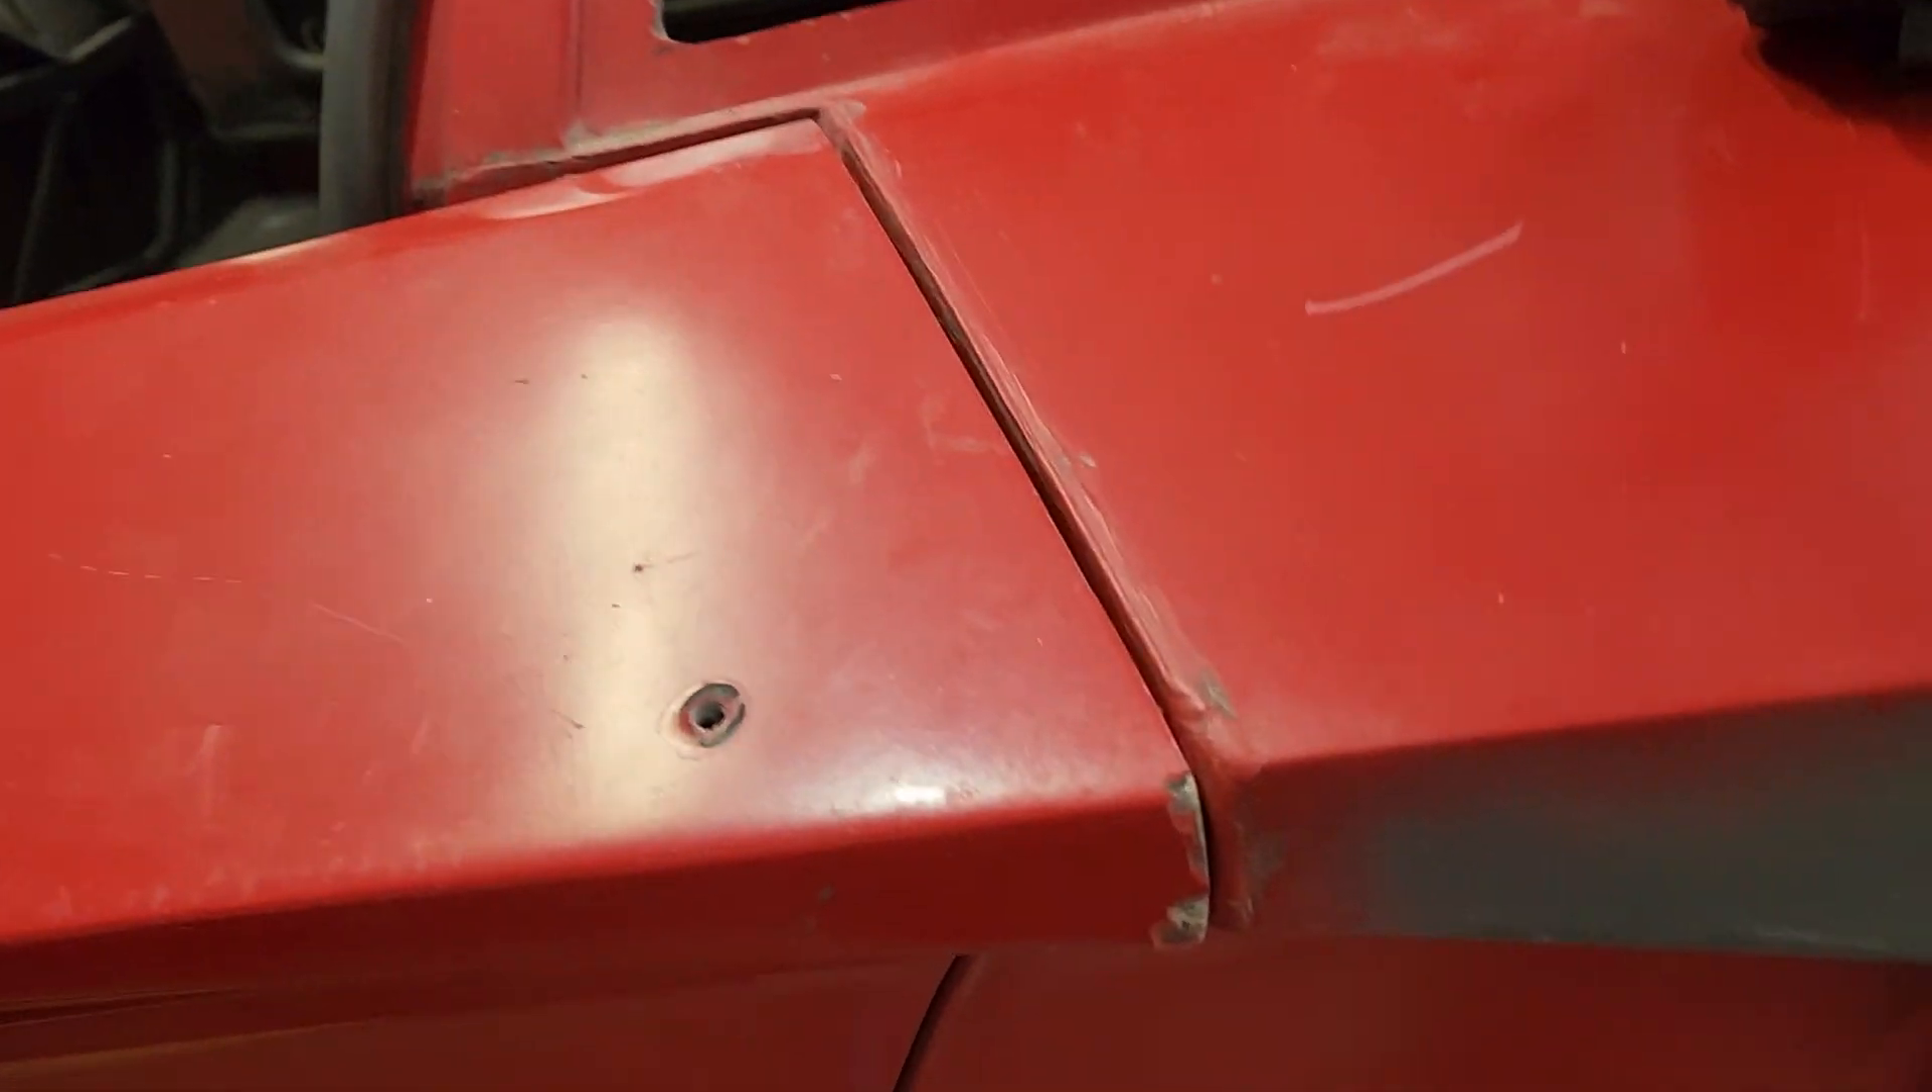Okay, the existing door skin lines up very nicely here at the back.